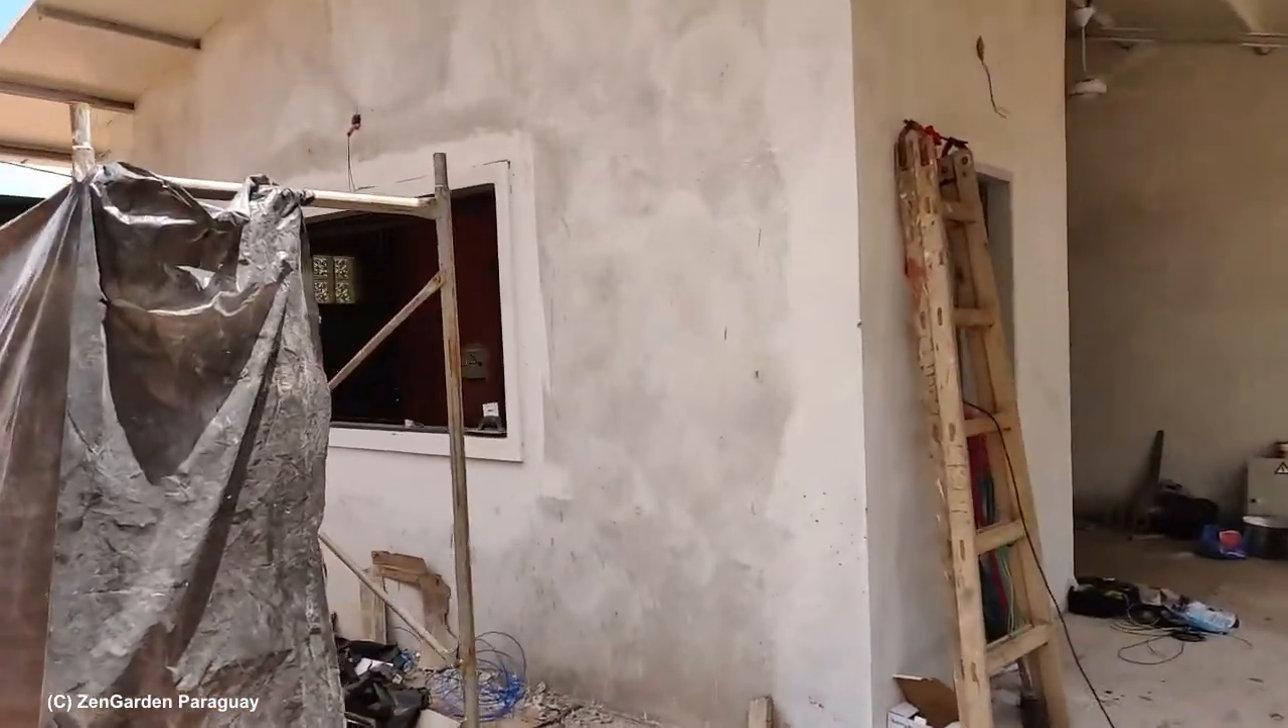Man sieht zum beispiel fenster ist schon drin schön getönt.